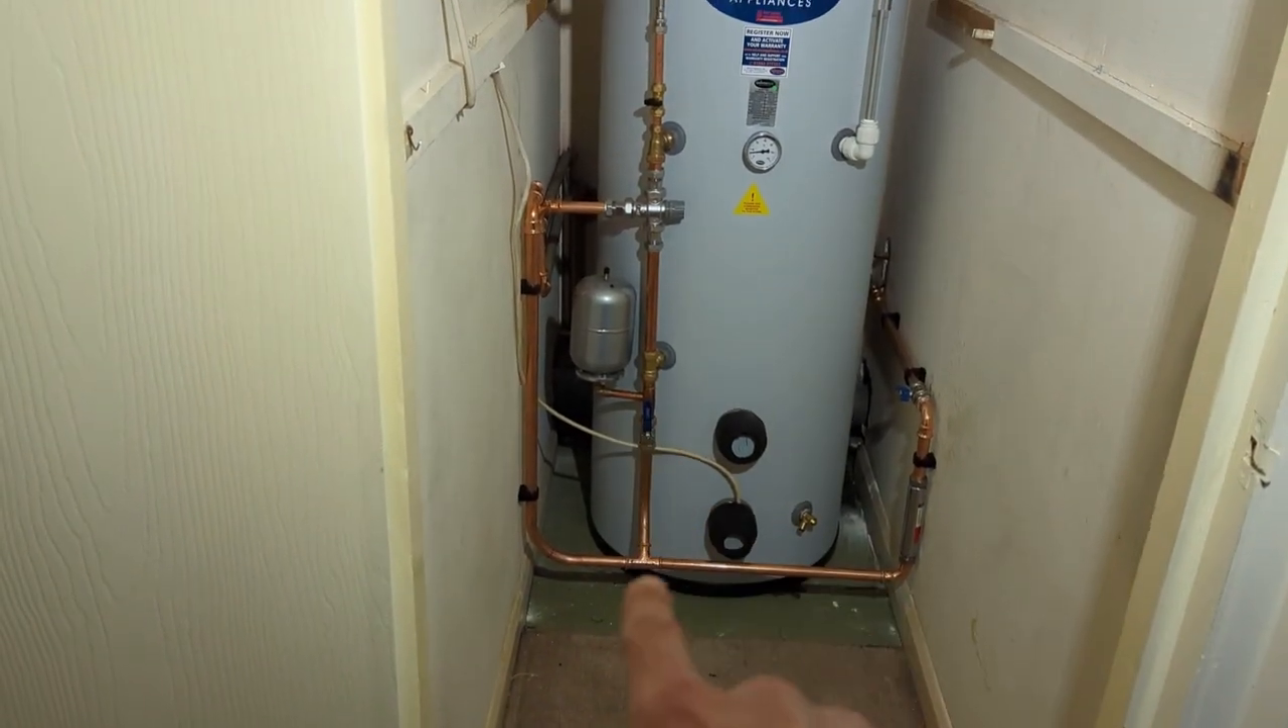All right that's the thermal store all done all piped up.